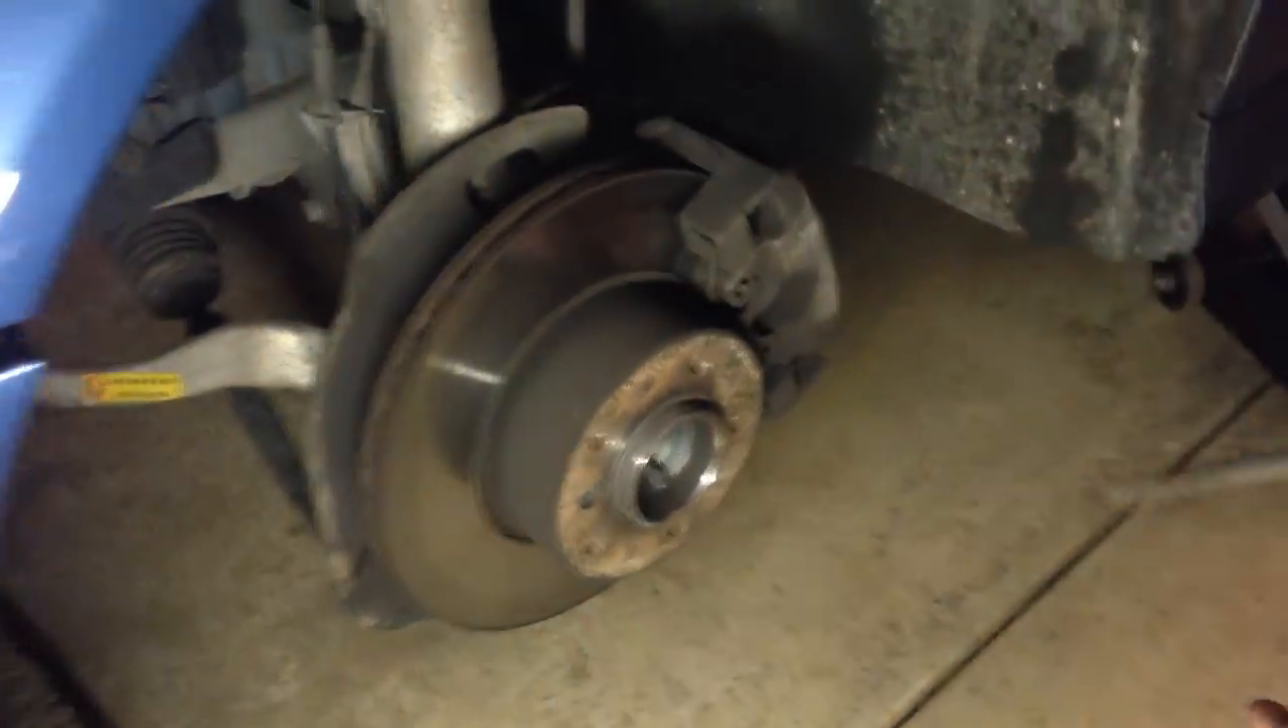Alright guys, so now that you have the wheel off and out of the way and everything, this is your whole brake assembly here.